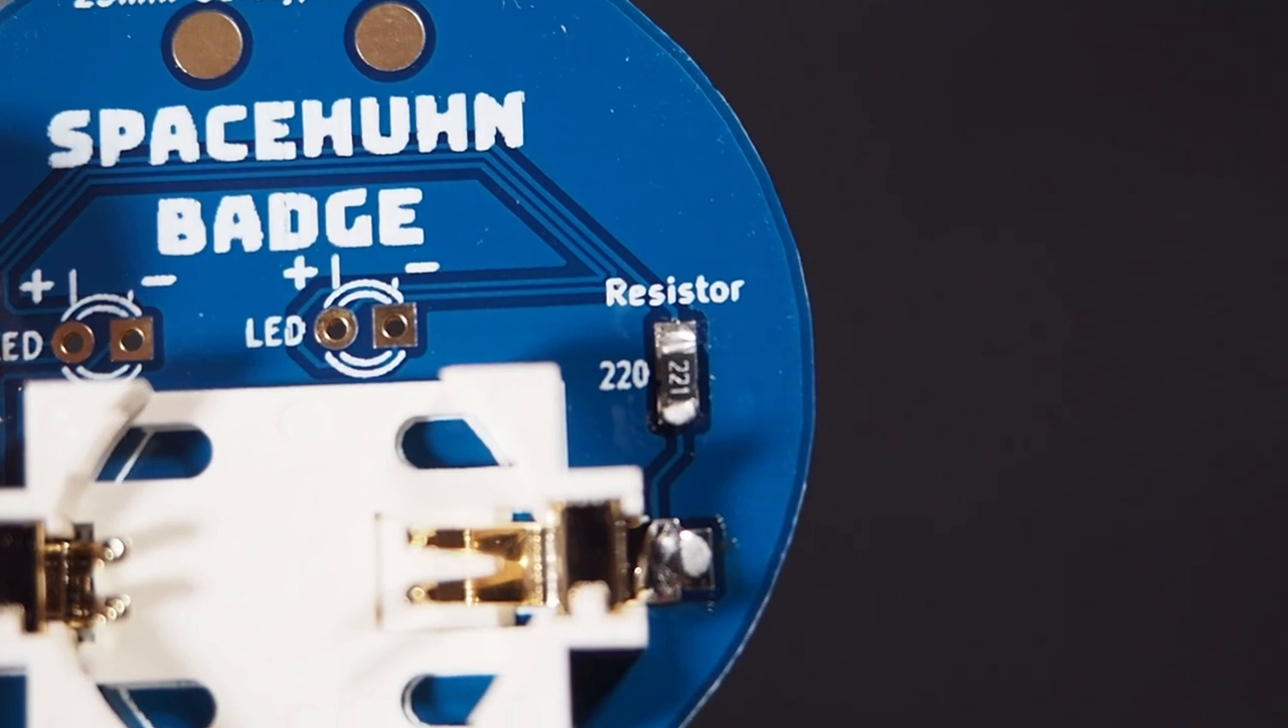And now we have successfully soldered the SMD resistor. Now keep in mind this resistor is just here to dim the brightness of the LEDs.